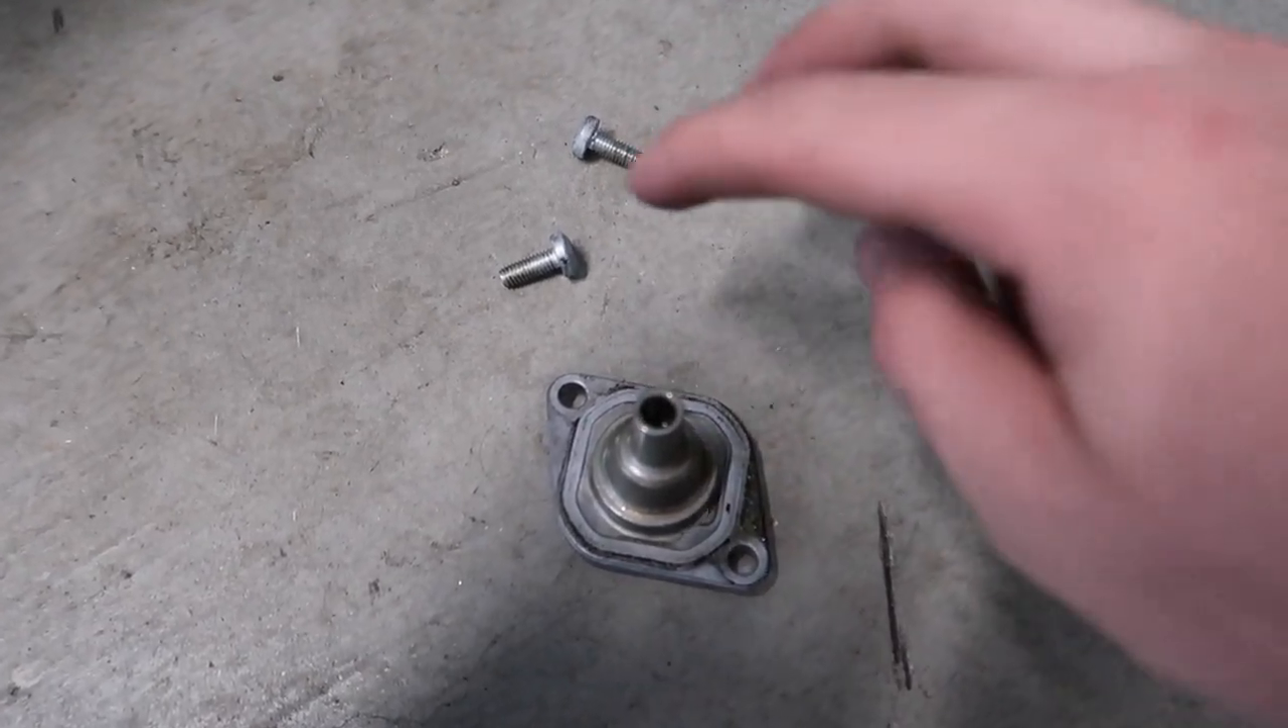So we got out the original thermostat this piece is out.